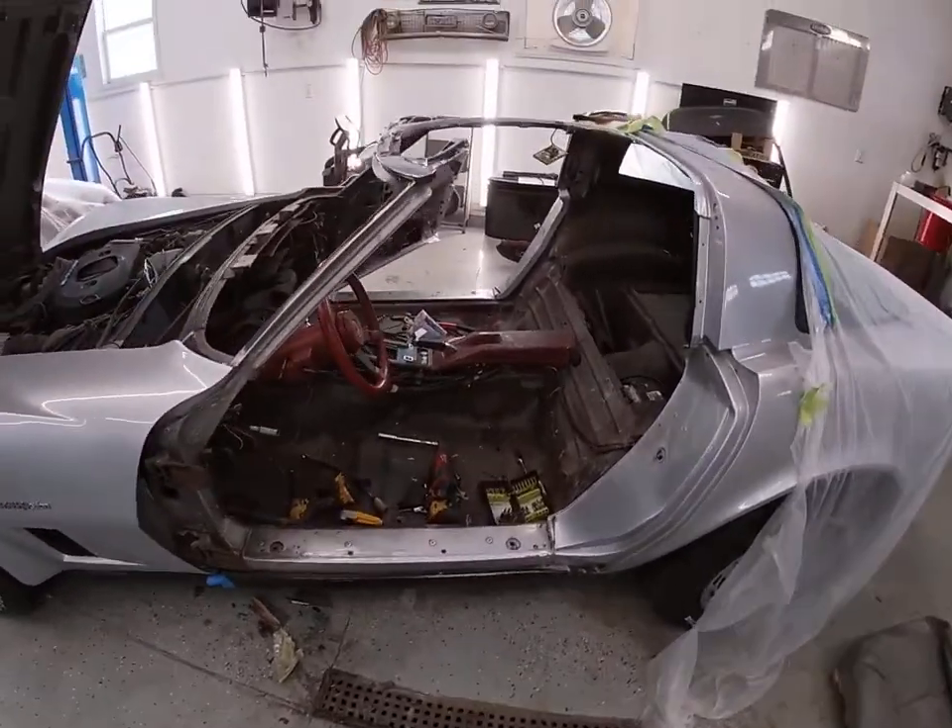Well we got the driver's door off and i'm waiting on some parts of the passenger door so i figured we'd get this one off here.